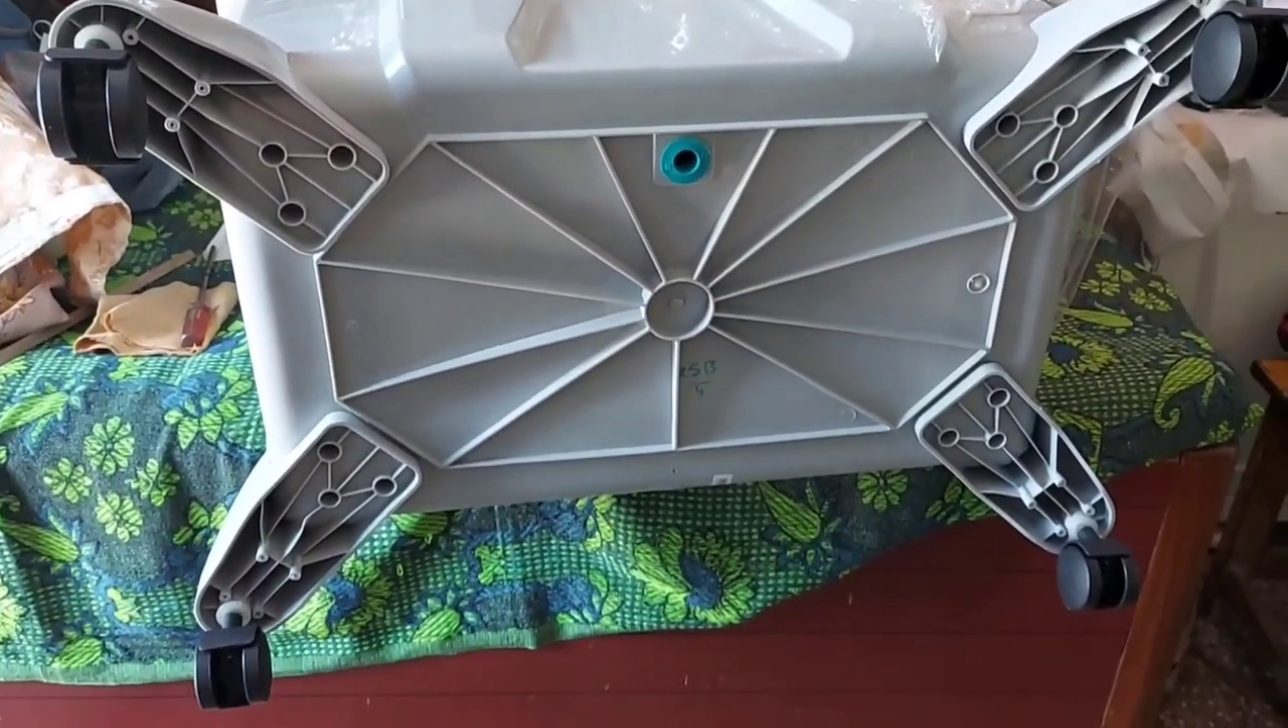चारो वील अभी हमने fix कर दिये हैं screw driver से।